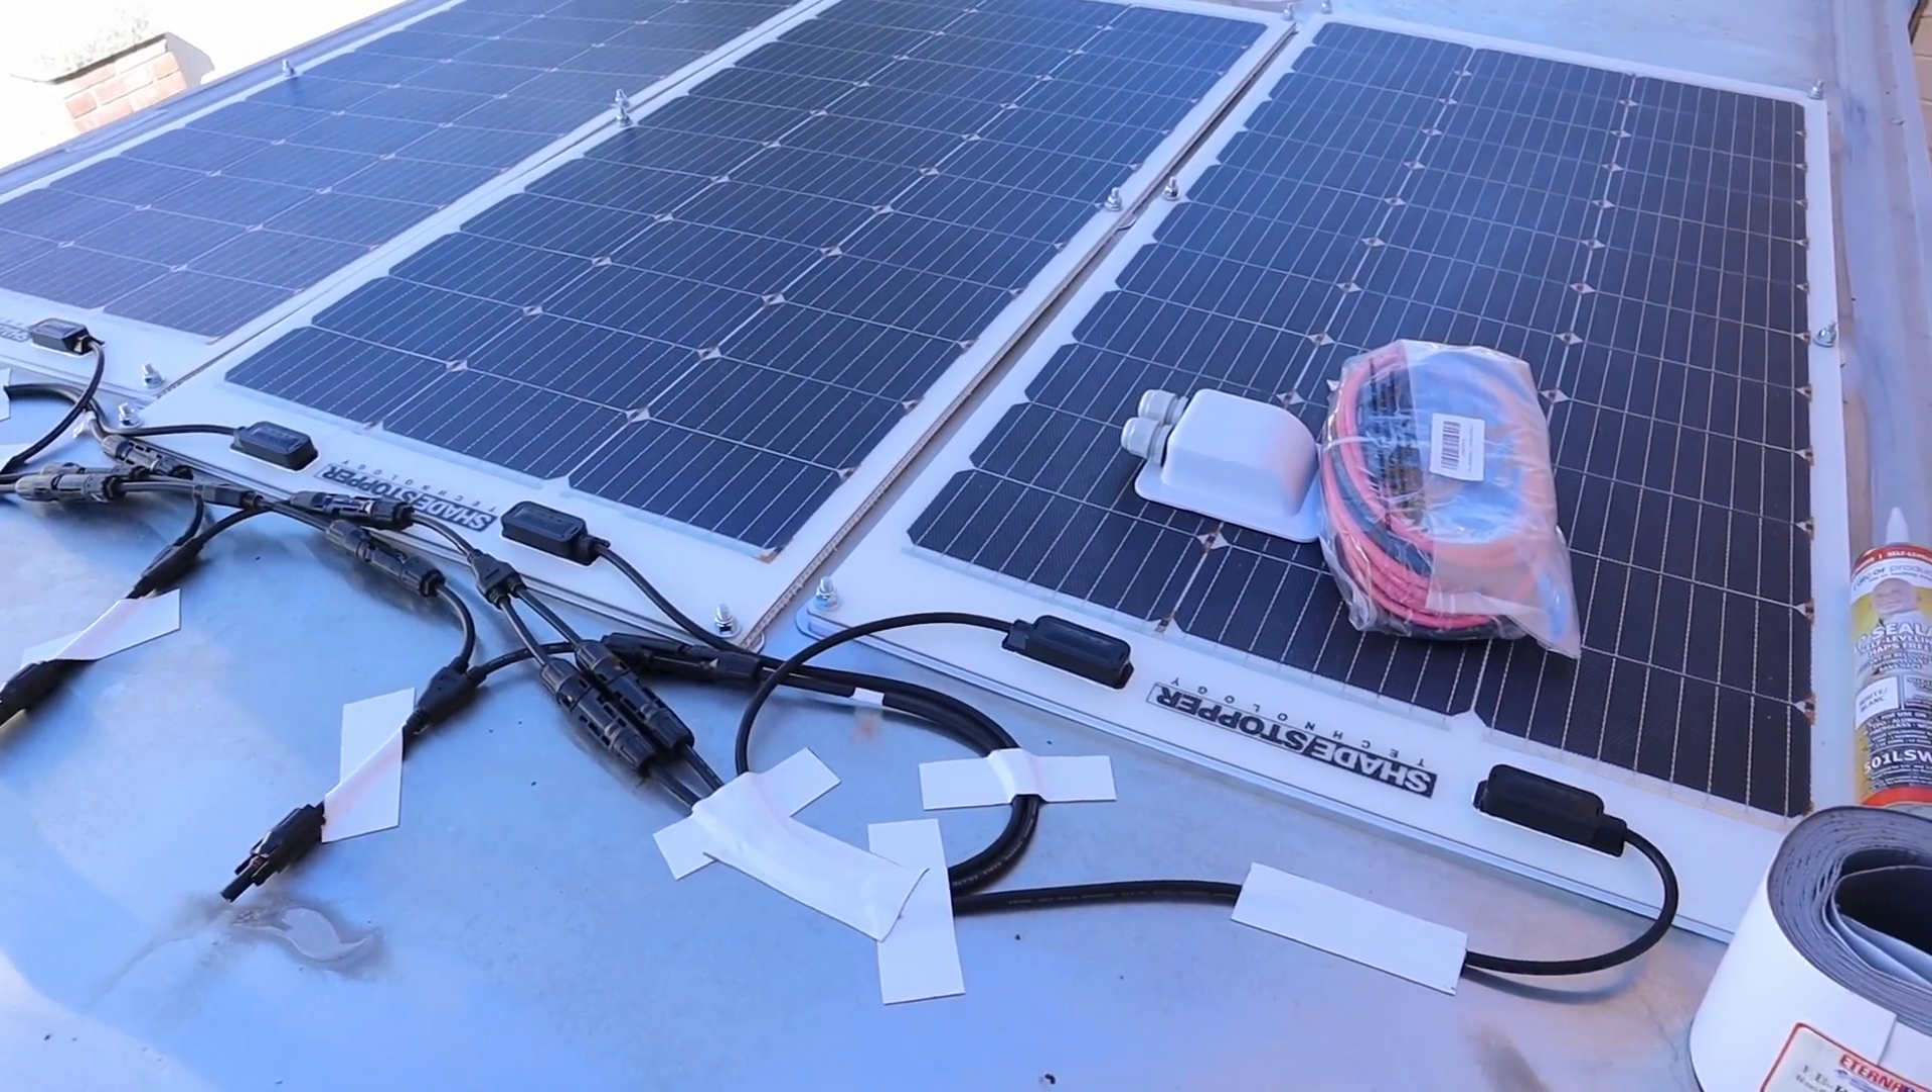I have all the solar panels now wired together and the cables are organized so this is a parallel wiring combination.